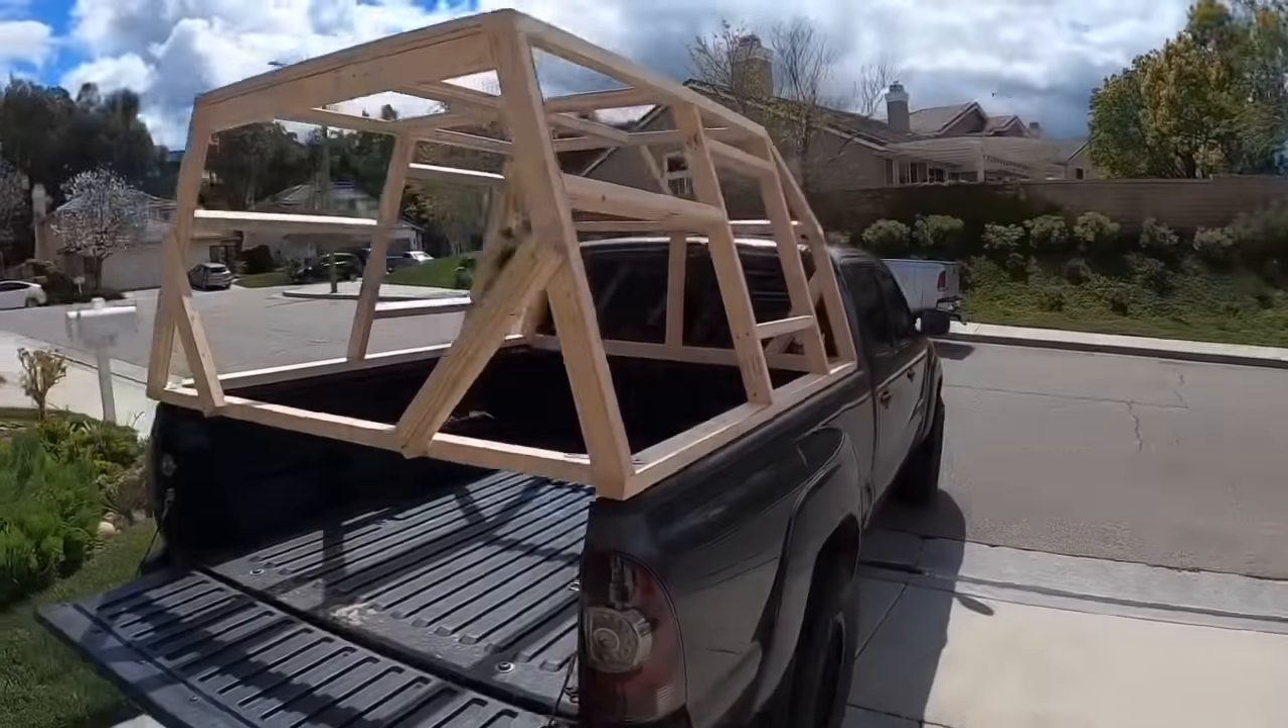First, I started with the framing, obviously, so I have my side pieces.